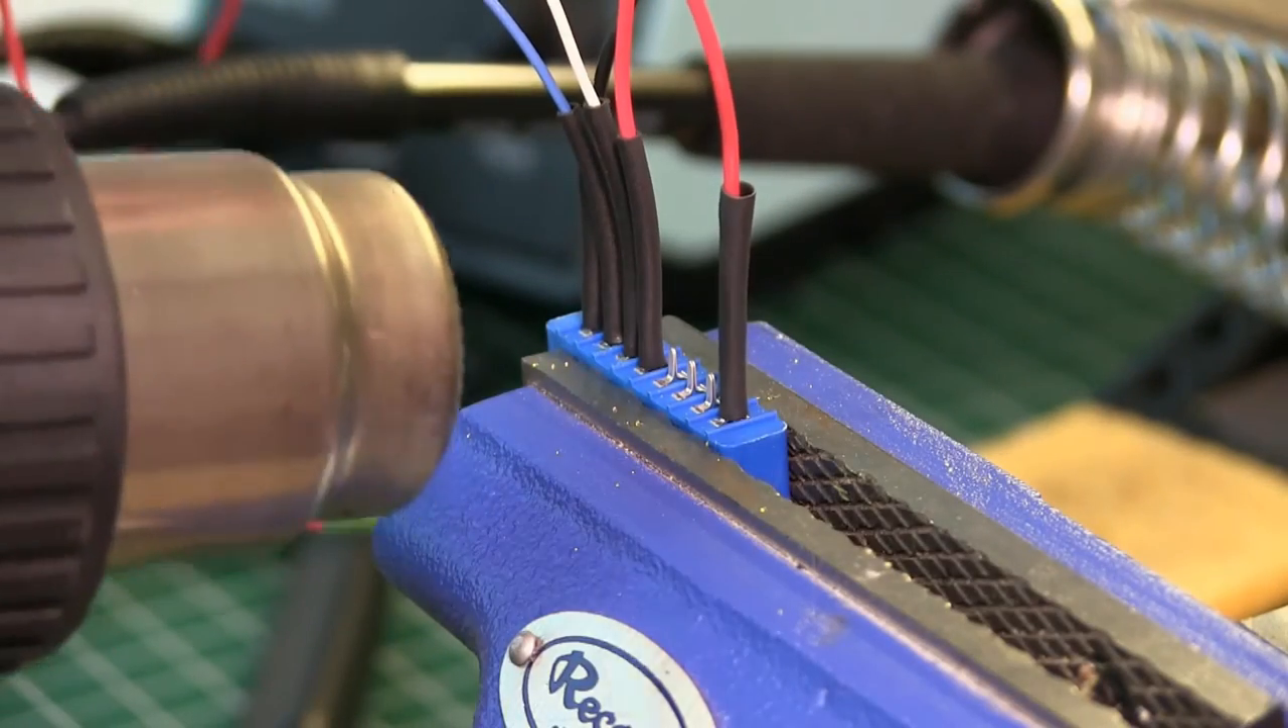Again I used heat shrink to cover any bare exposed wires.